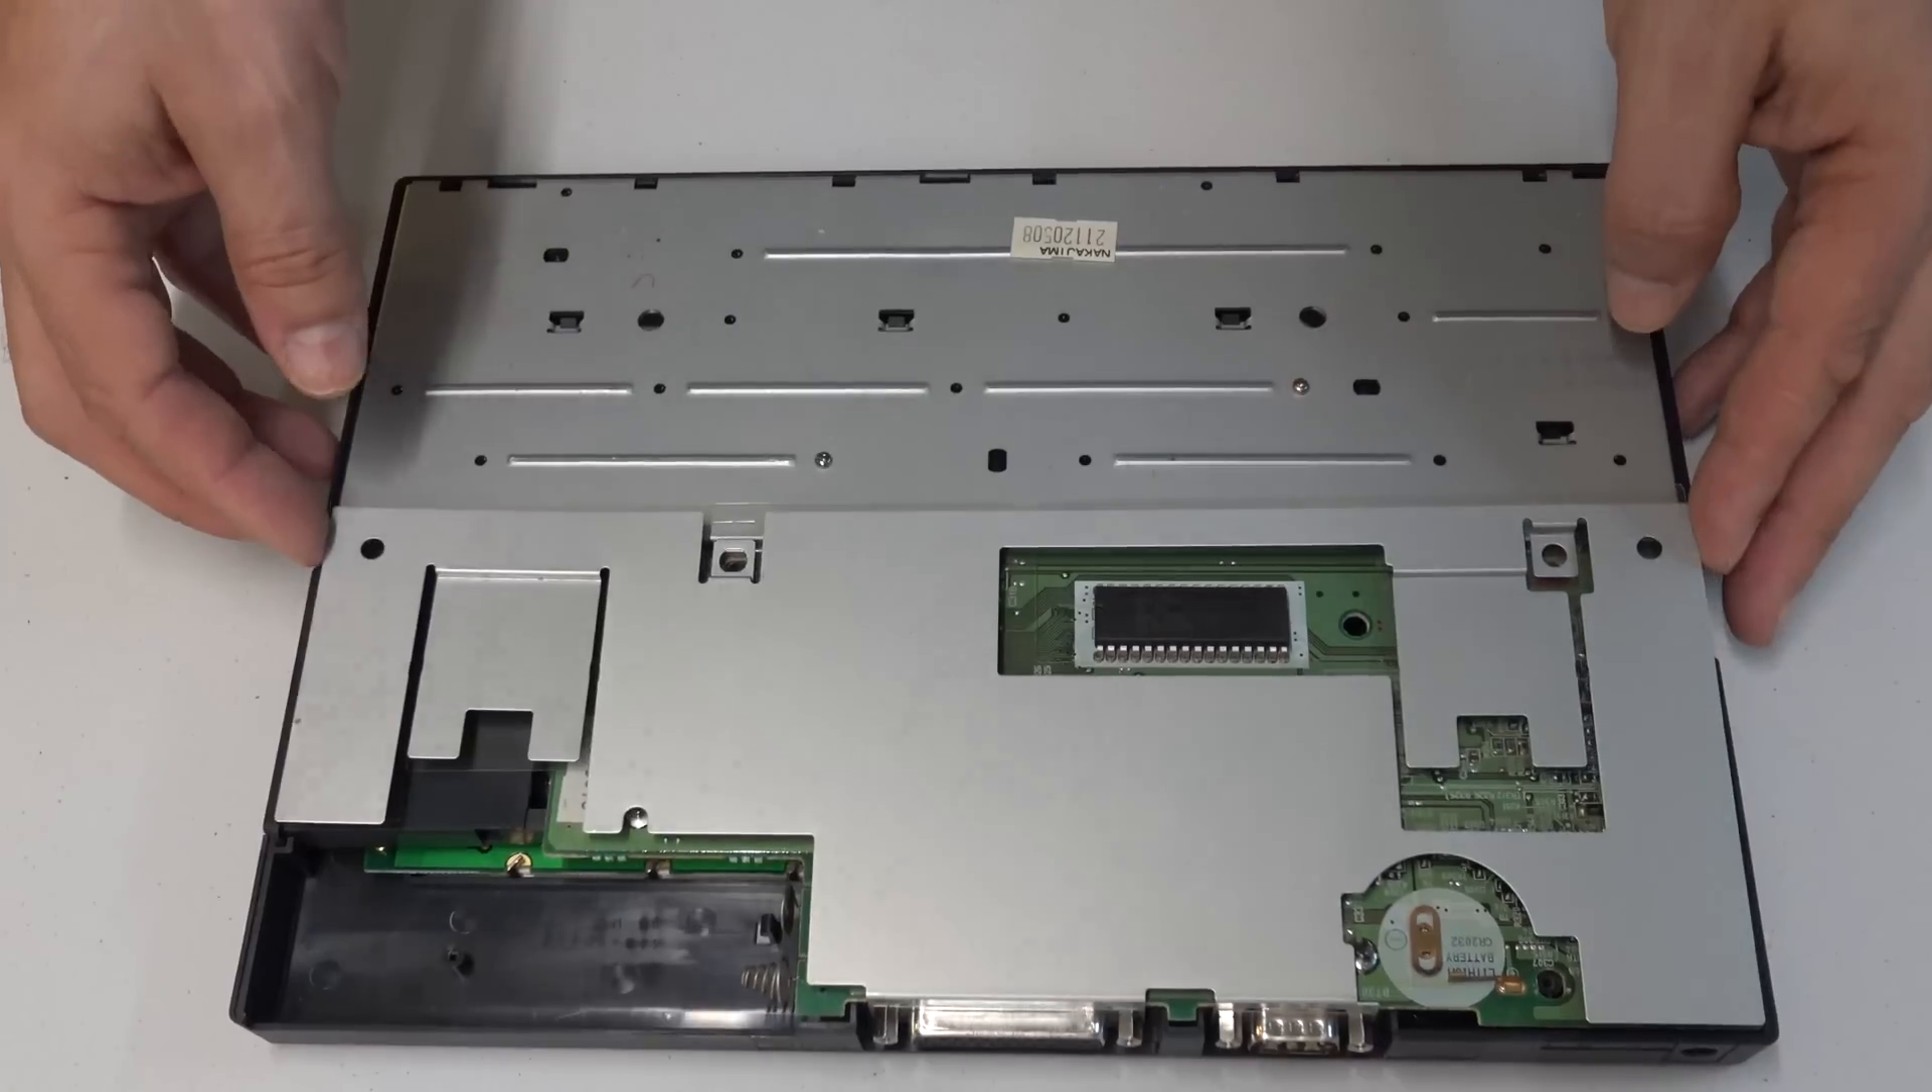The PCB Is nicely screened With some folded steel.